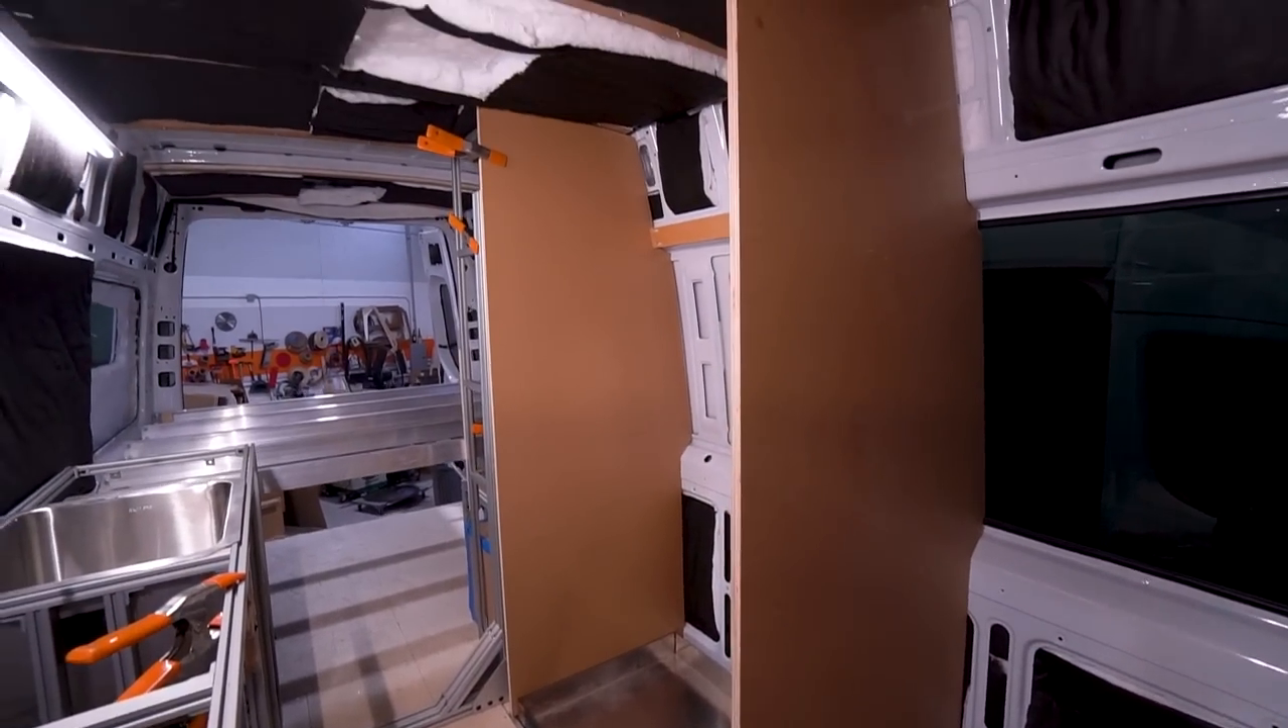Up here, we've got our shower walls in place mid-ship.